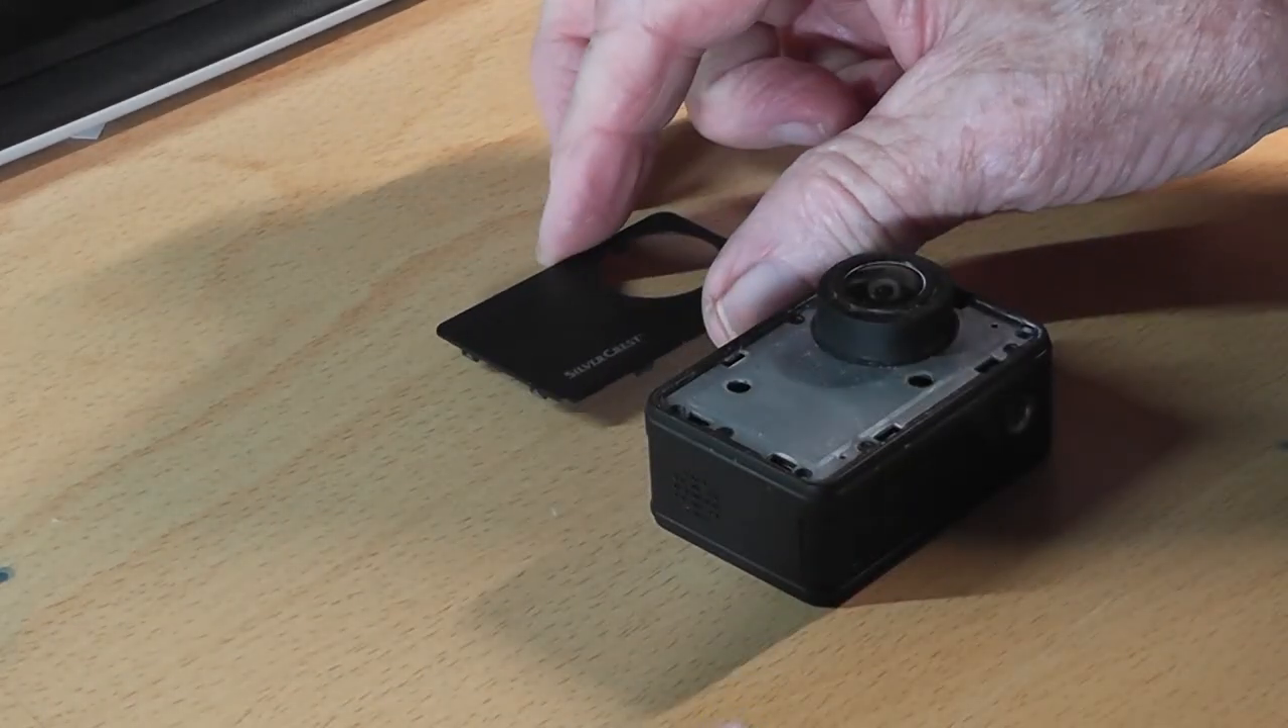Okay so that's the camera with the front removed.